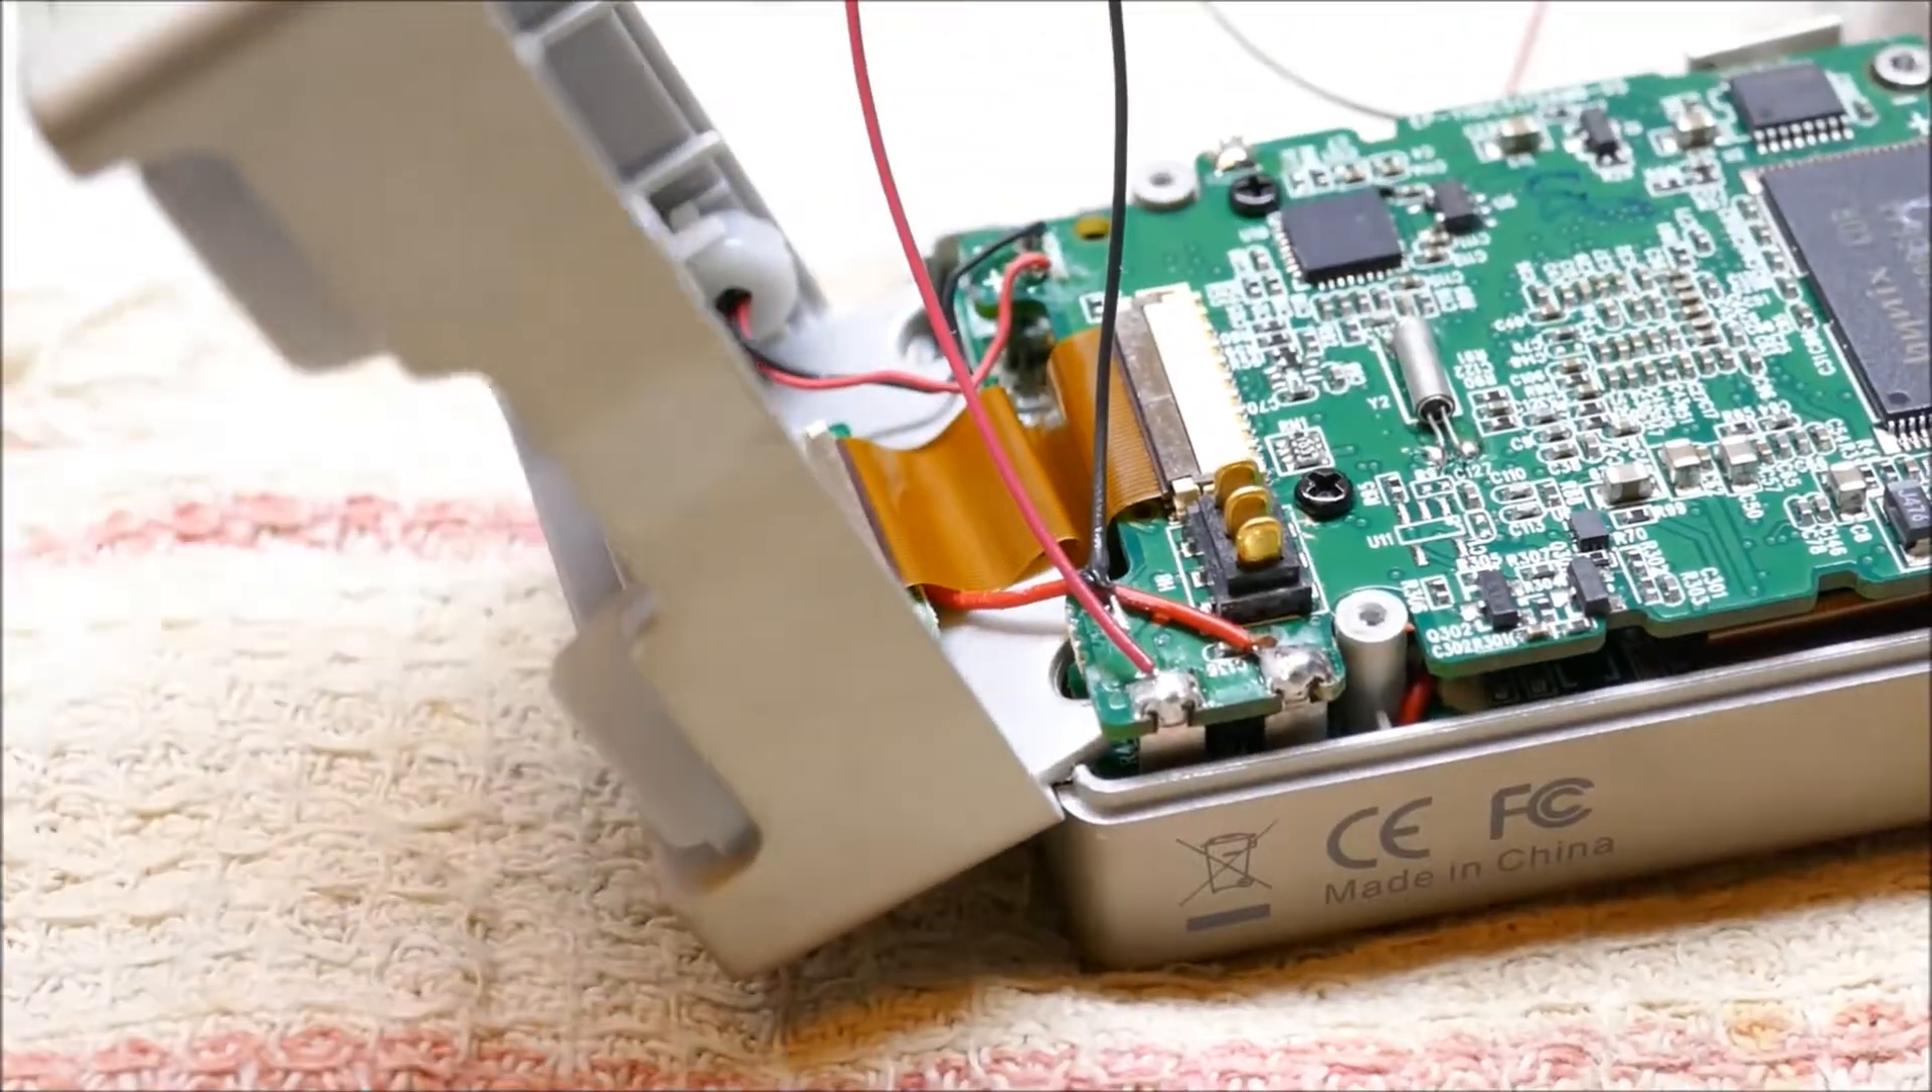I've got both my external wires on.